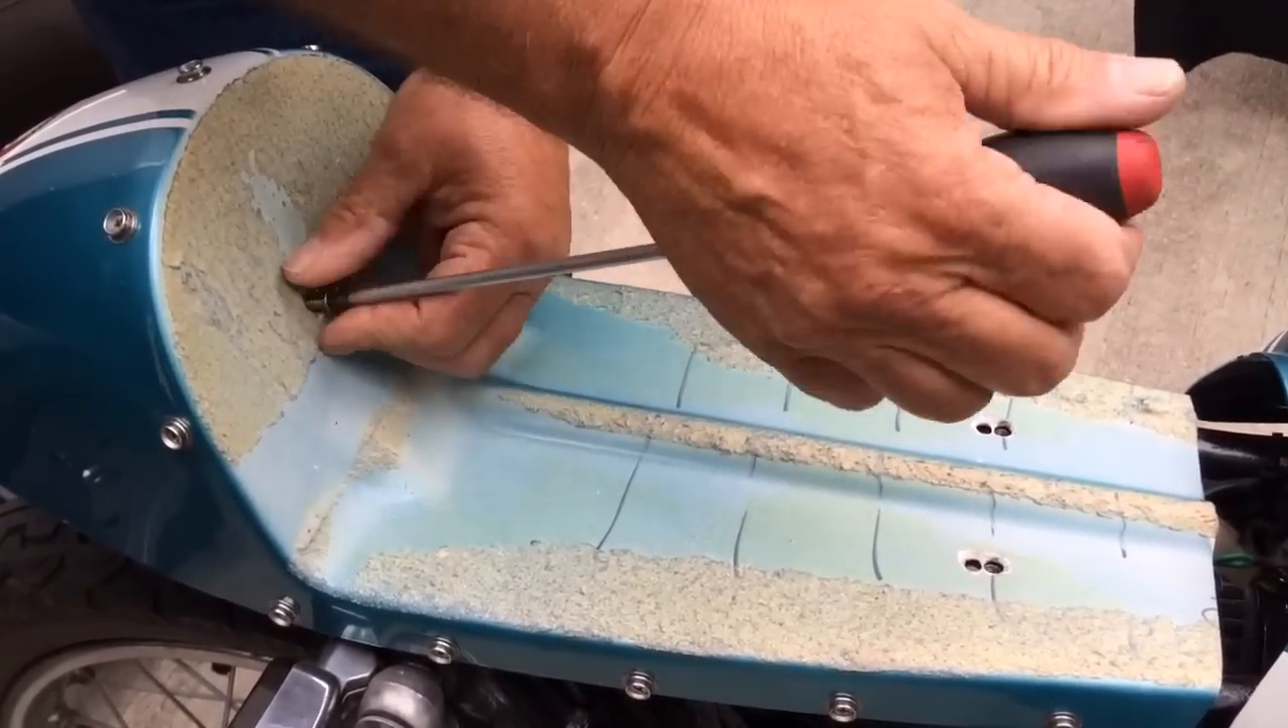We've removed the pad now if you'll look you'll see the screws.